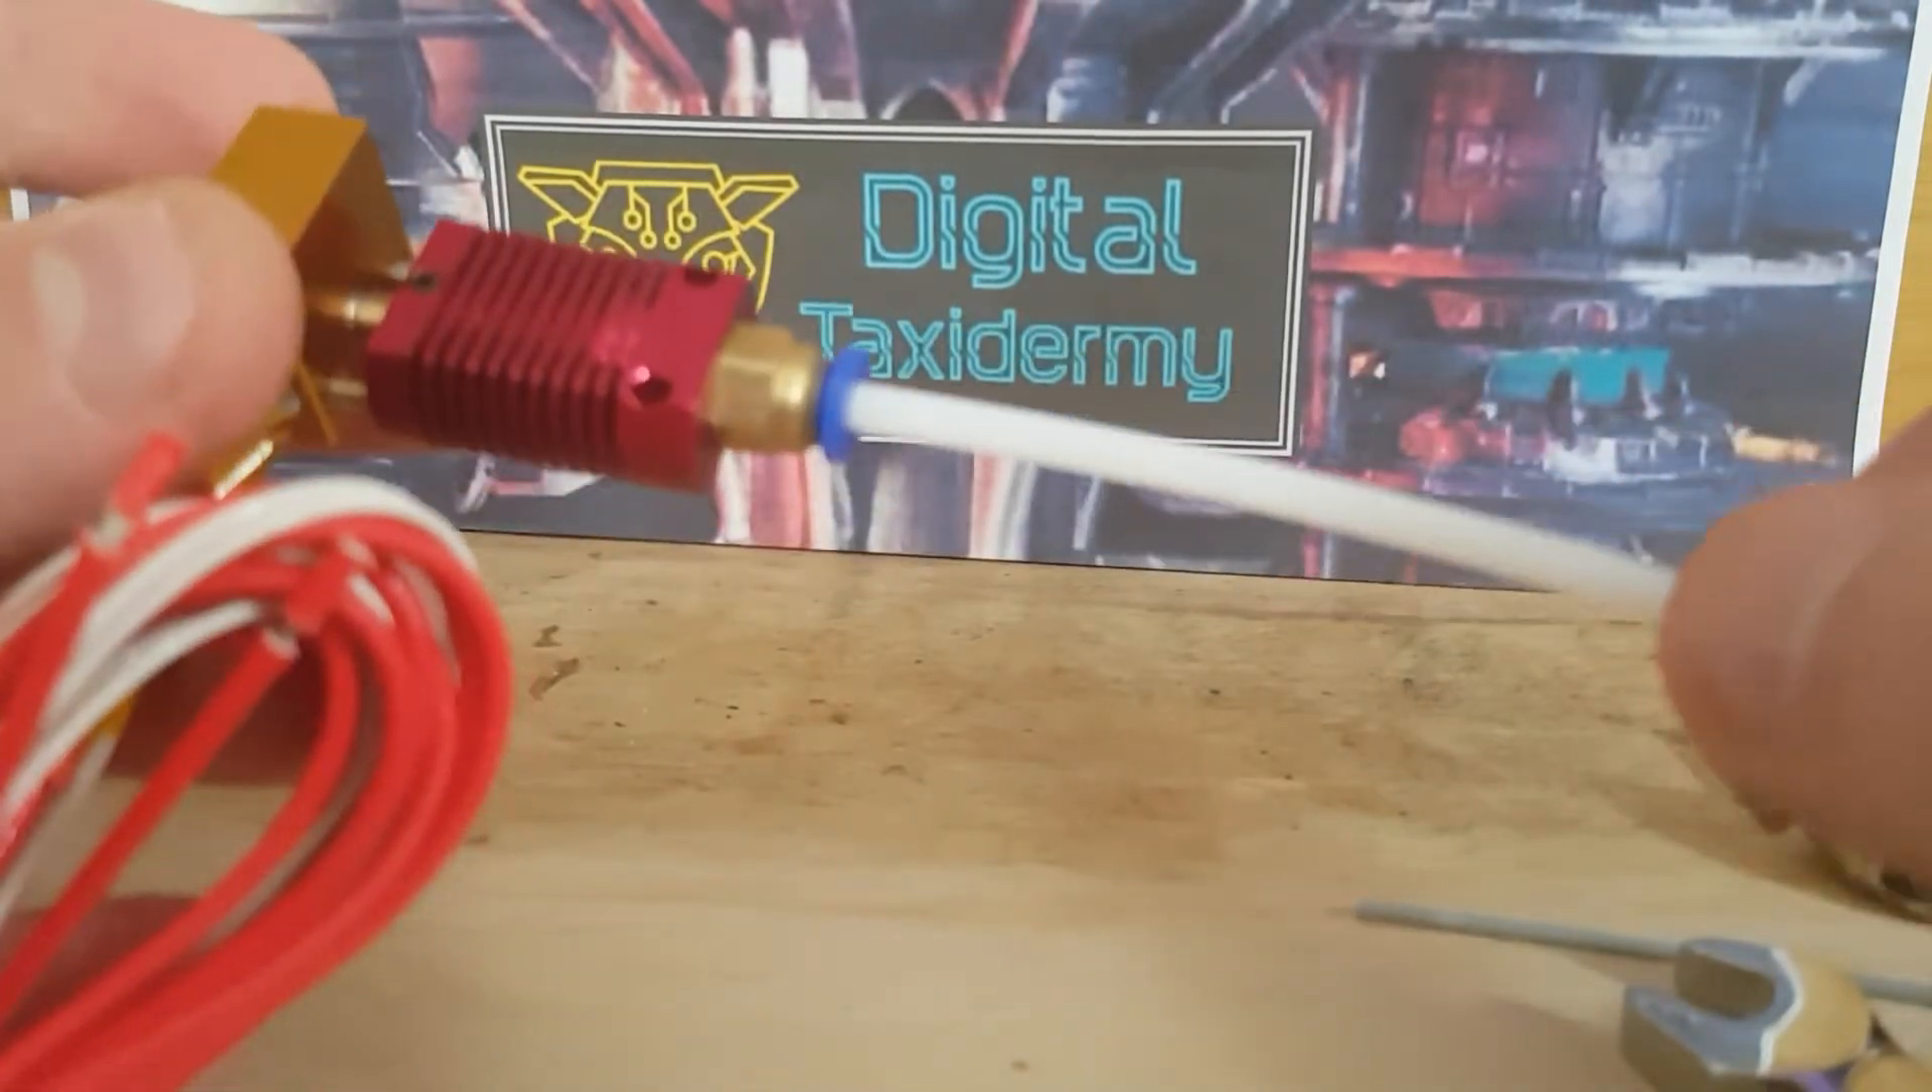That is a hot end fixed extruder with bowden tube ready to go.